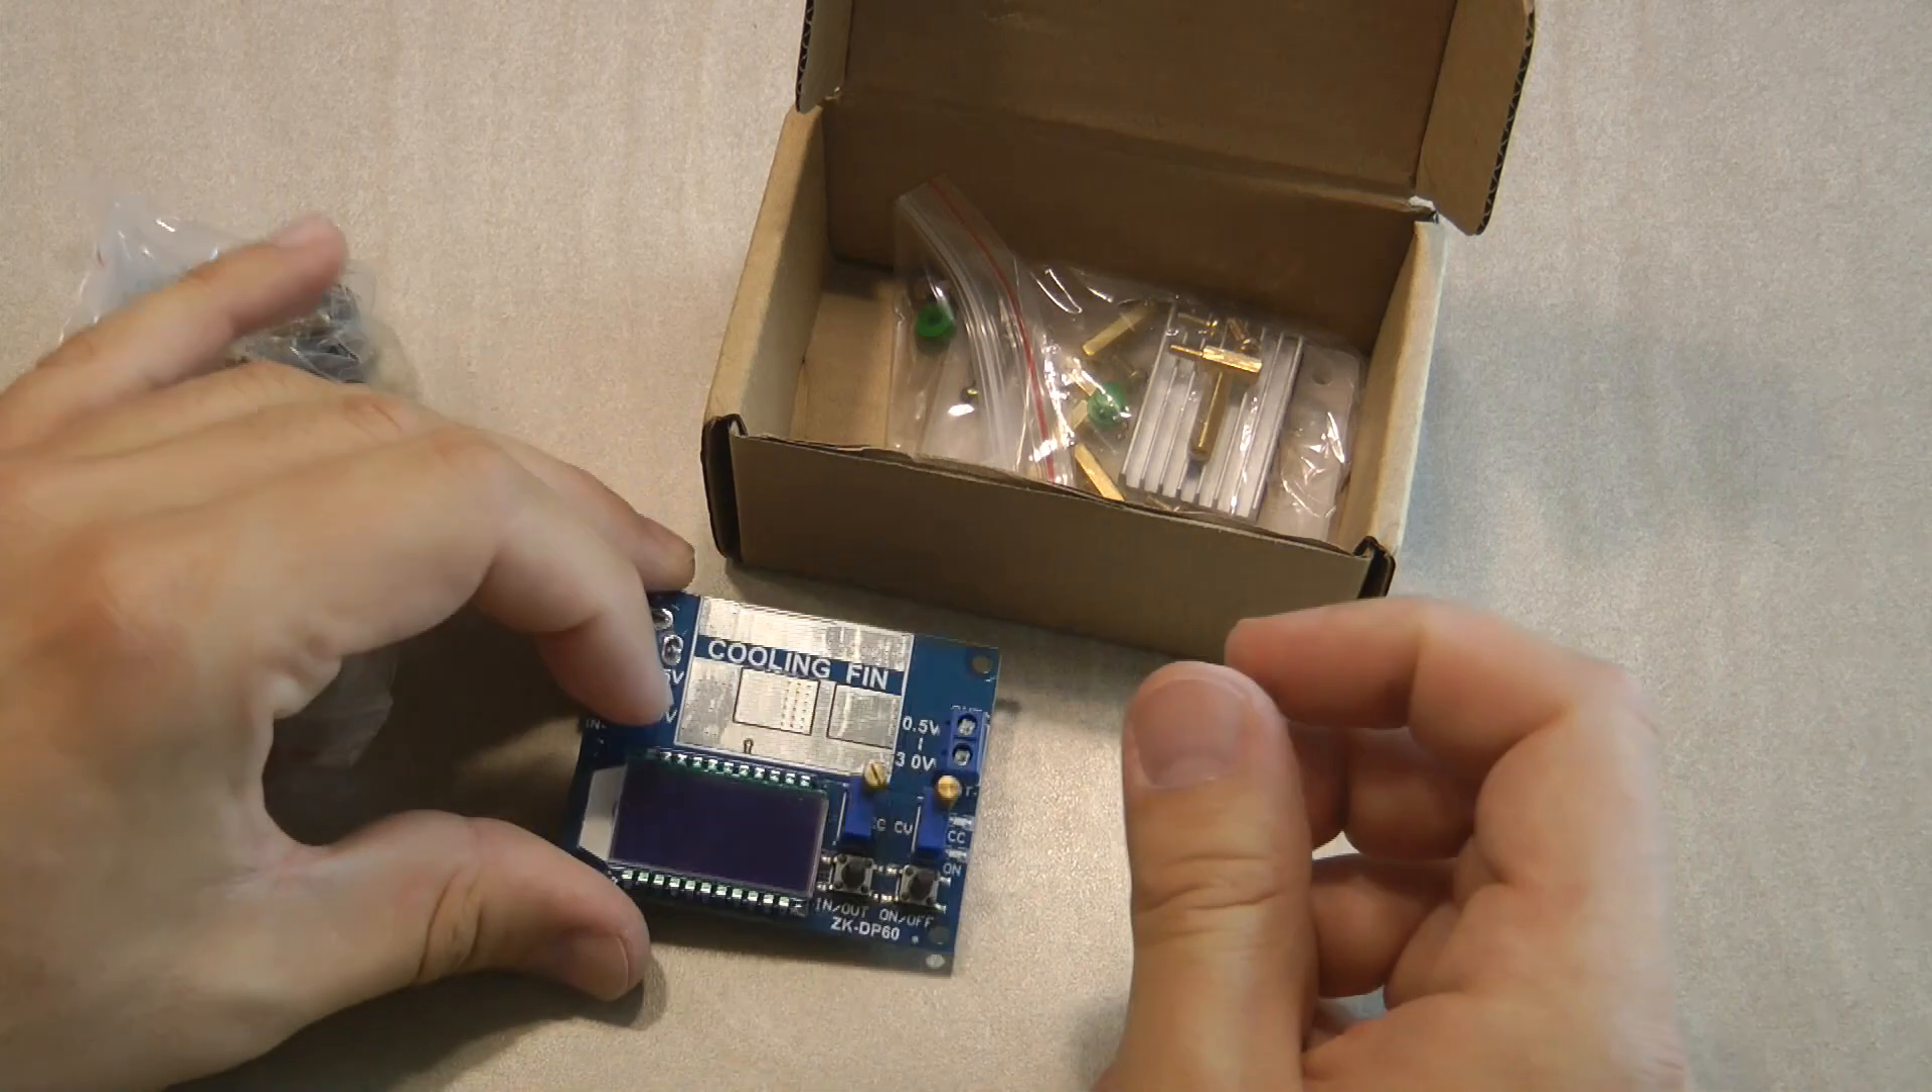The cooling fin needs to be added and then a few other things and that's mostly the cooling fin the so basically heatsink and the box and yeah even more mounting hardware.